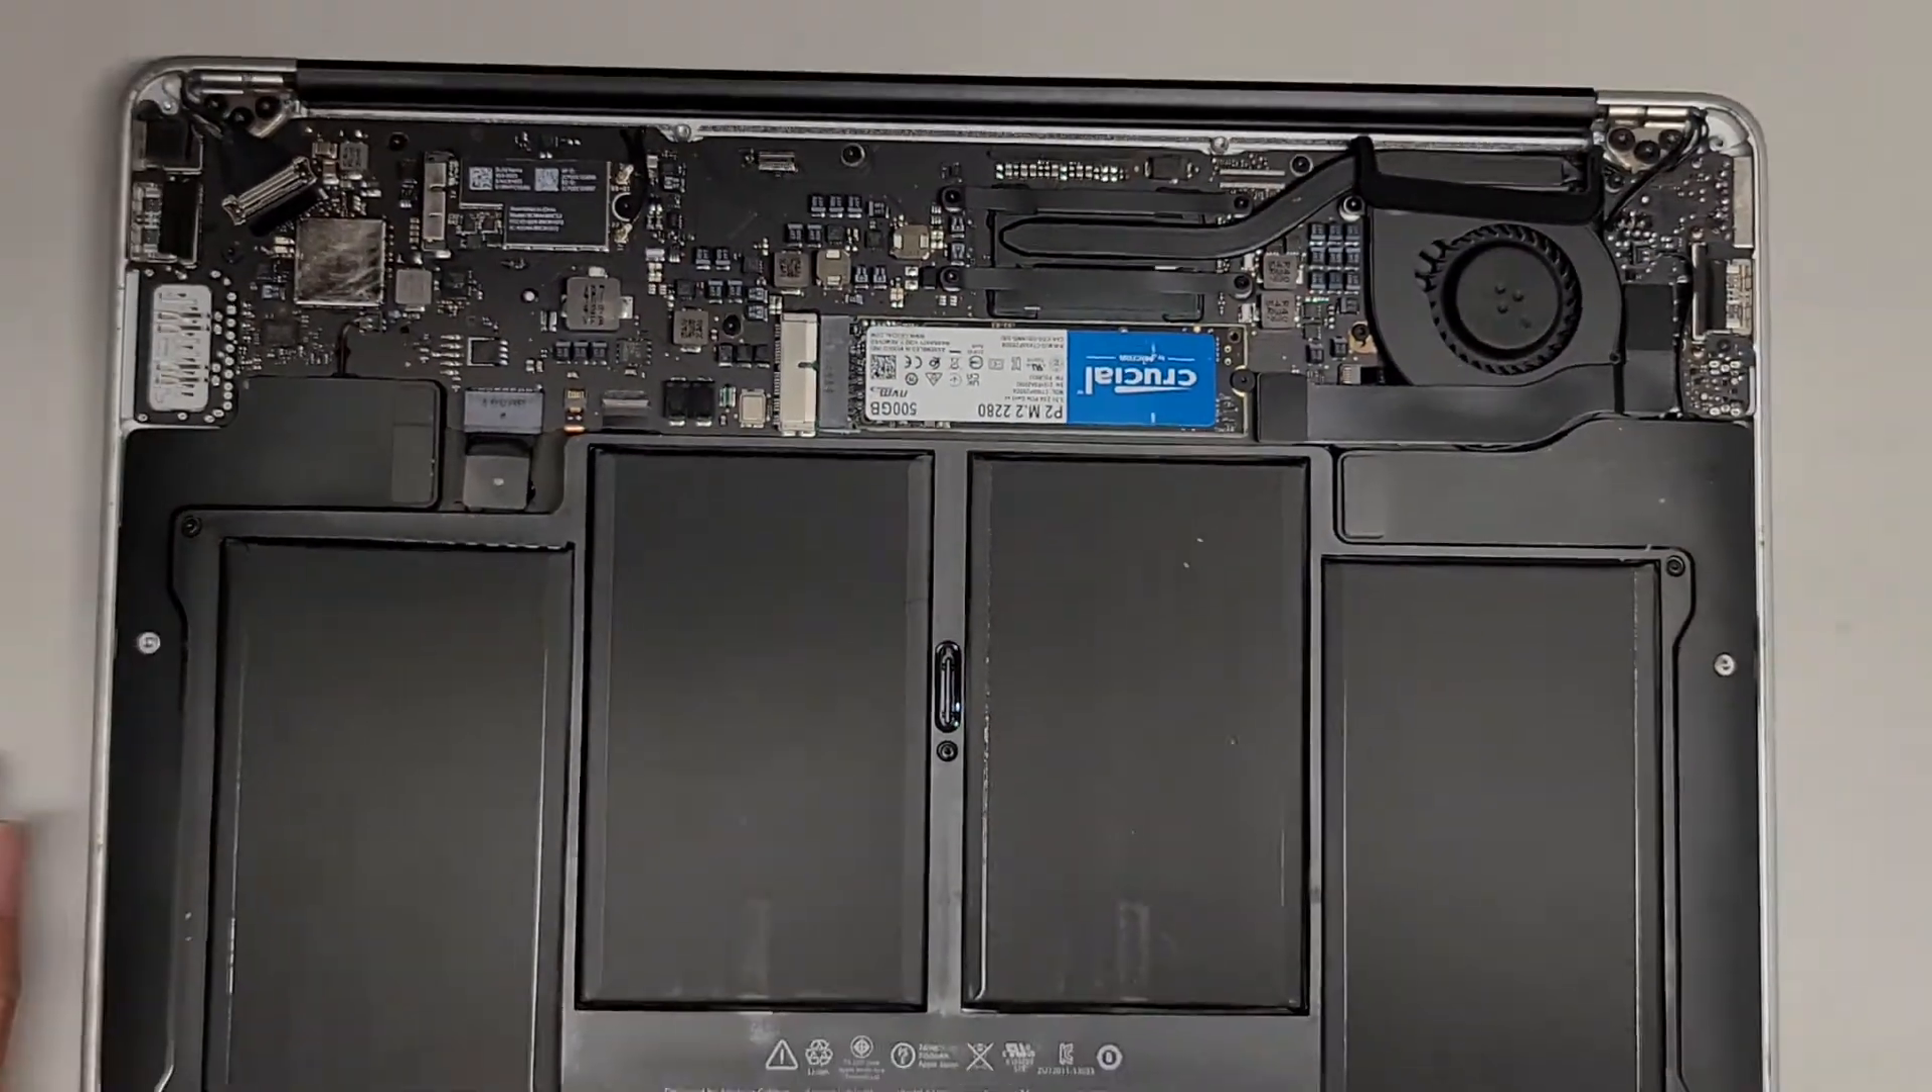We got the new SSD in place.